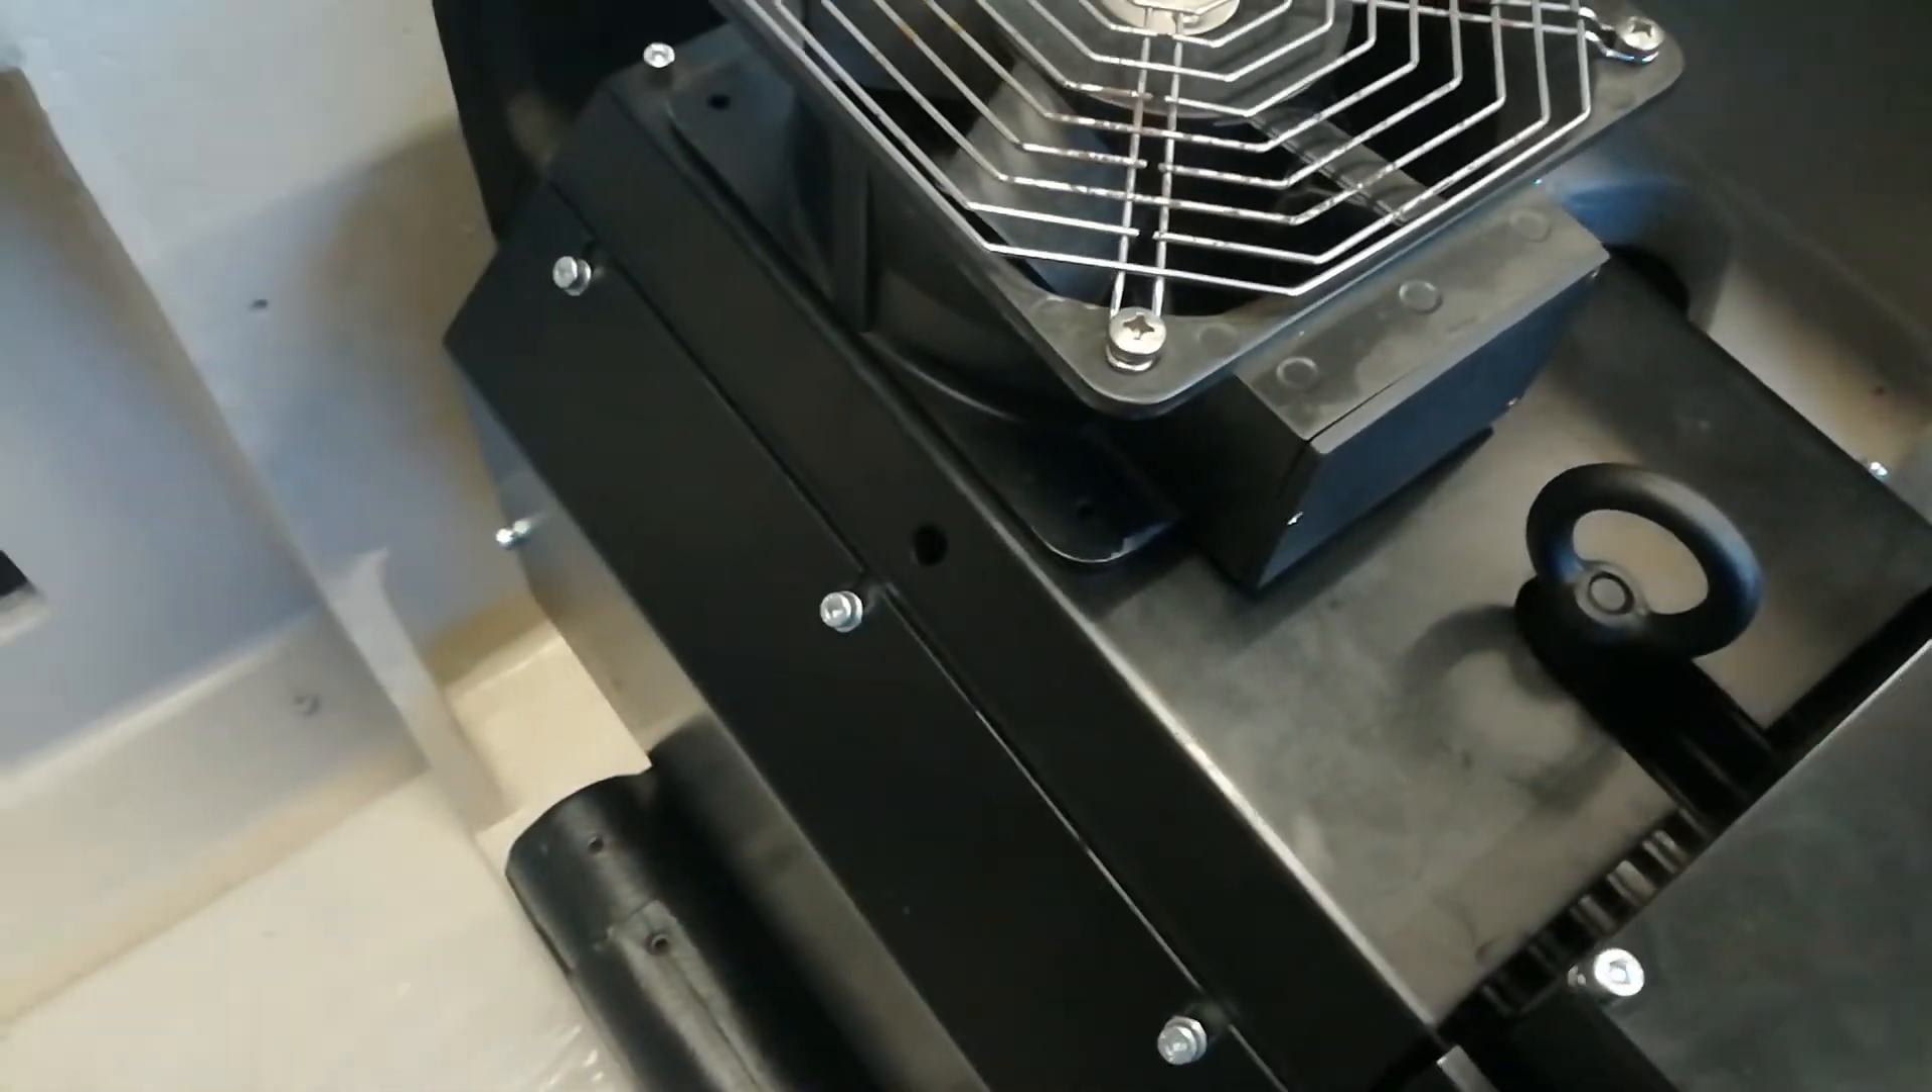But as you can see I've just sat the cooling fan back on the top there at the moment just so you guys can get an idea of what it looks like sitting in the machine.